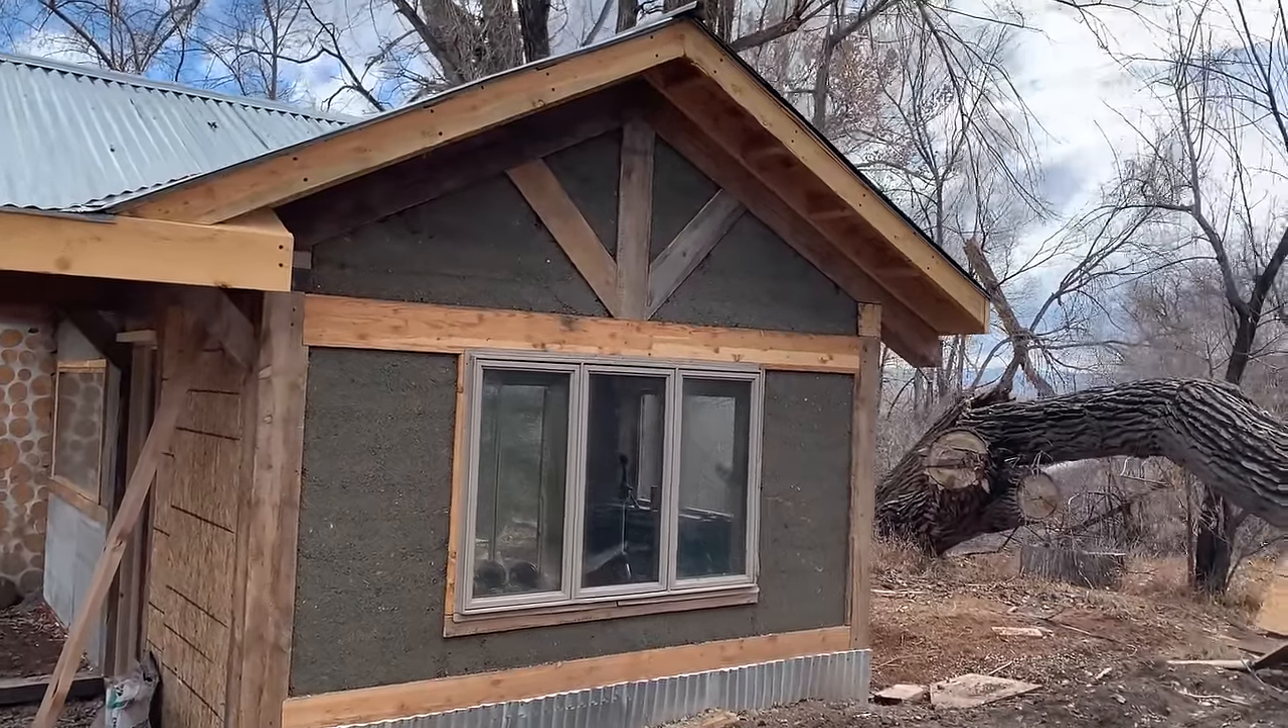This room is done. I've just stripped the forms on the outside of the gable end so you can see what that looks like.